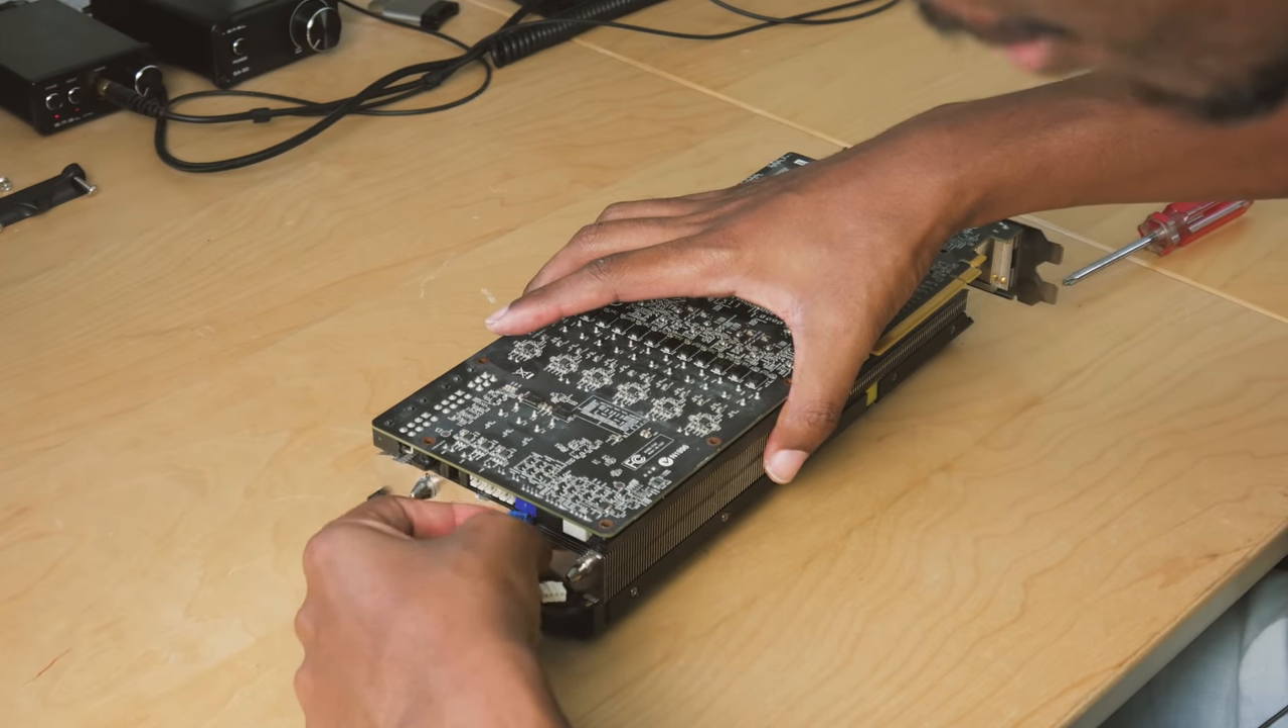This thing is pretty much back together we just got to put the back plate on there.